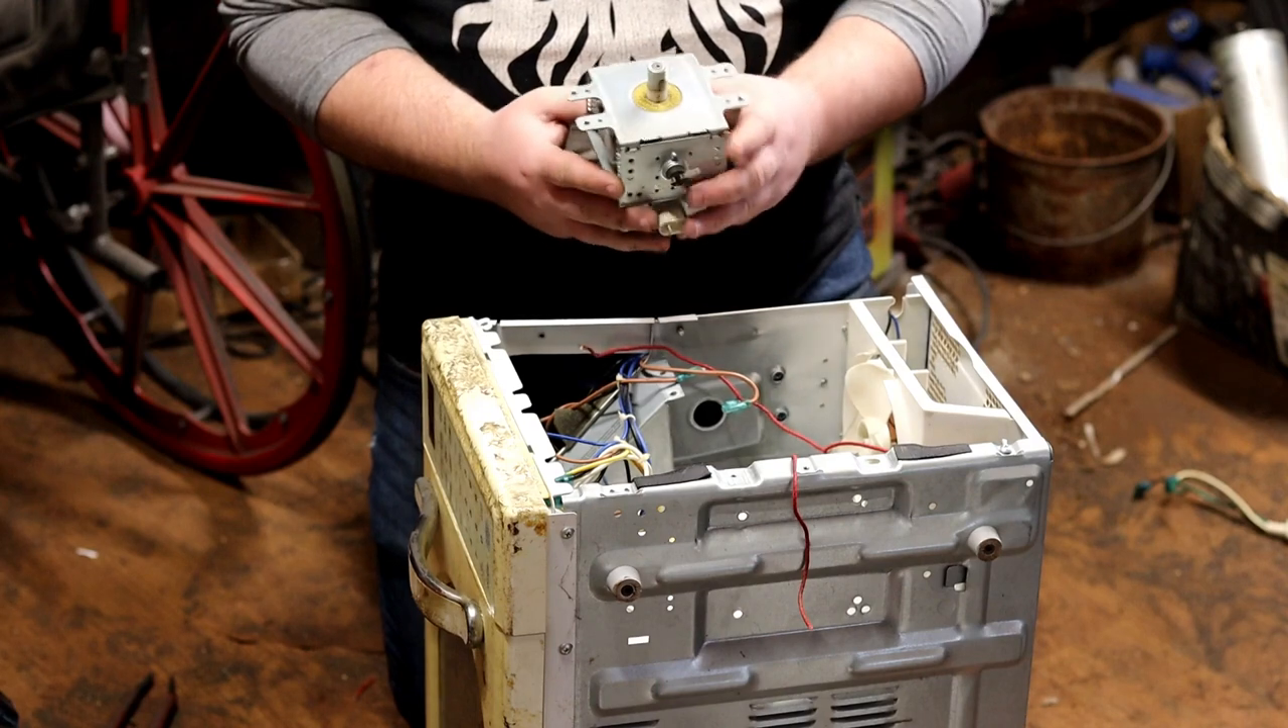Alright, so I got it out. I got the magnetron out.